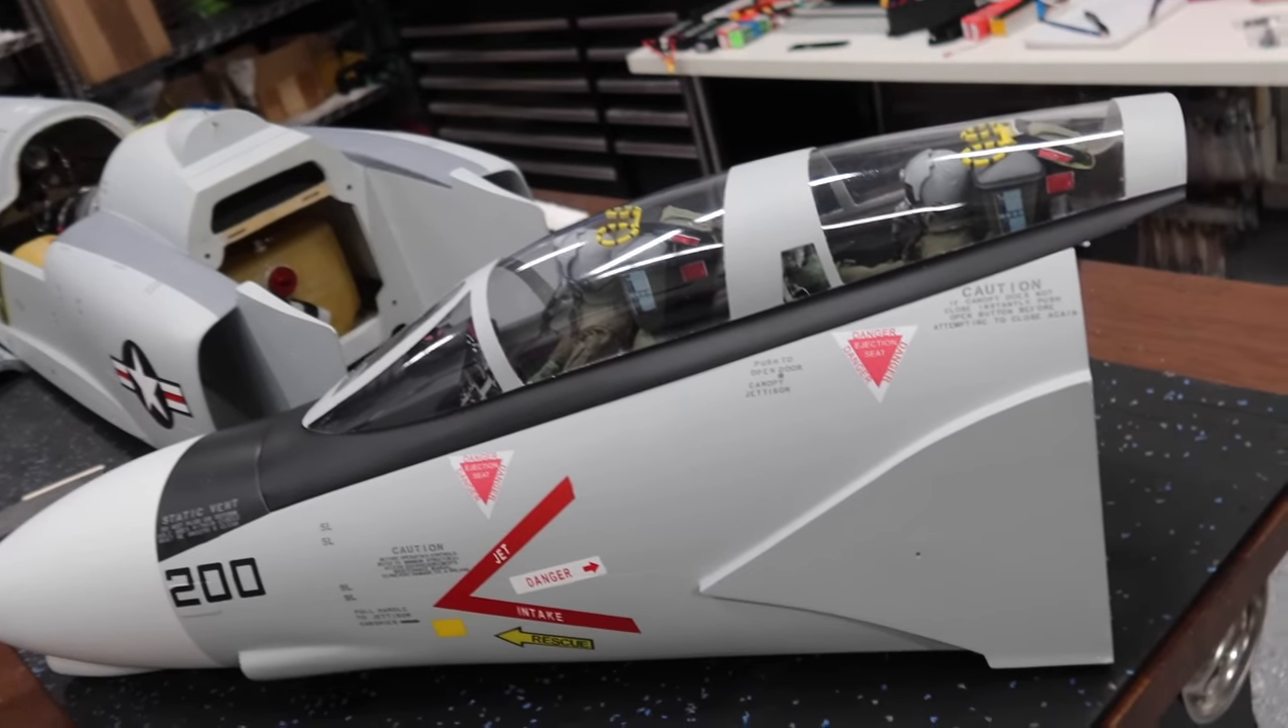Alright guys, so we got the pilots and cockpit all mounted in the canopy.